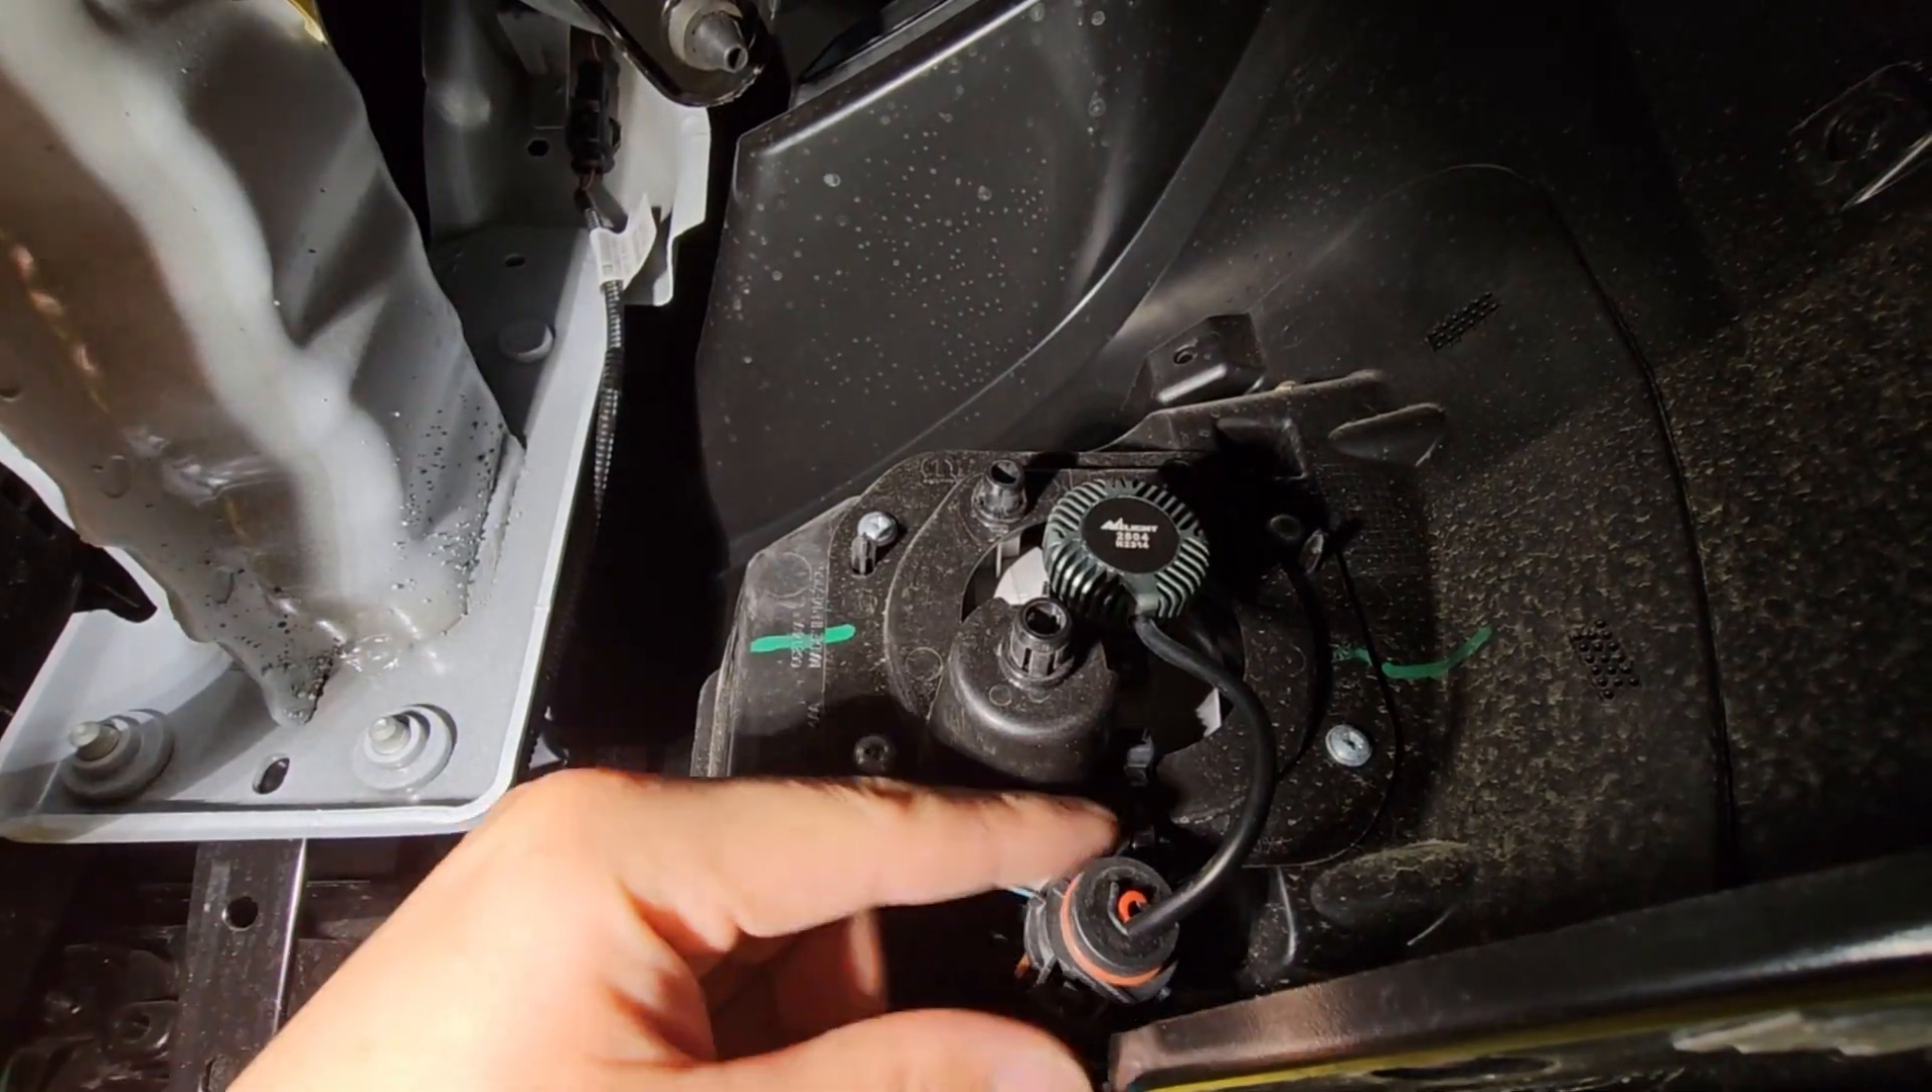So I have the LED in and it's in there clipped in.